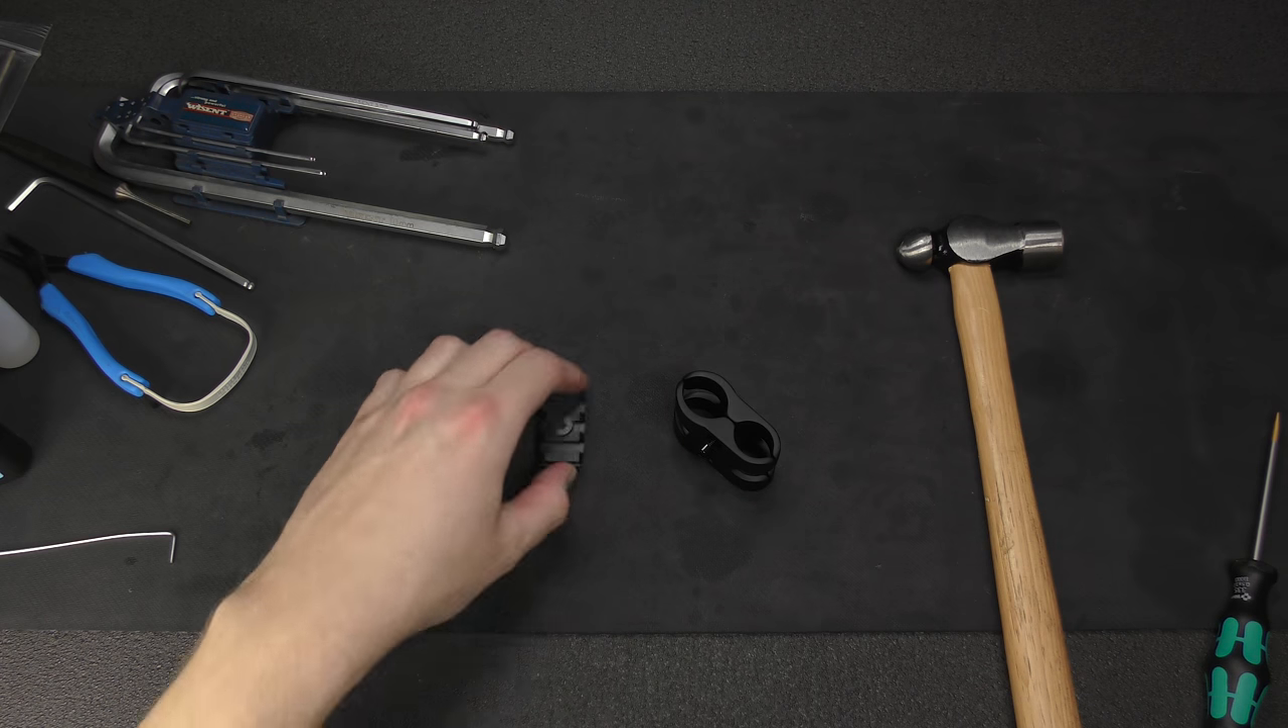What I have left to install is the magazine clamp and the rail piece for it so let's see if I can do that without messing anything up.